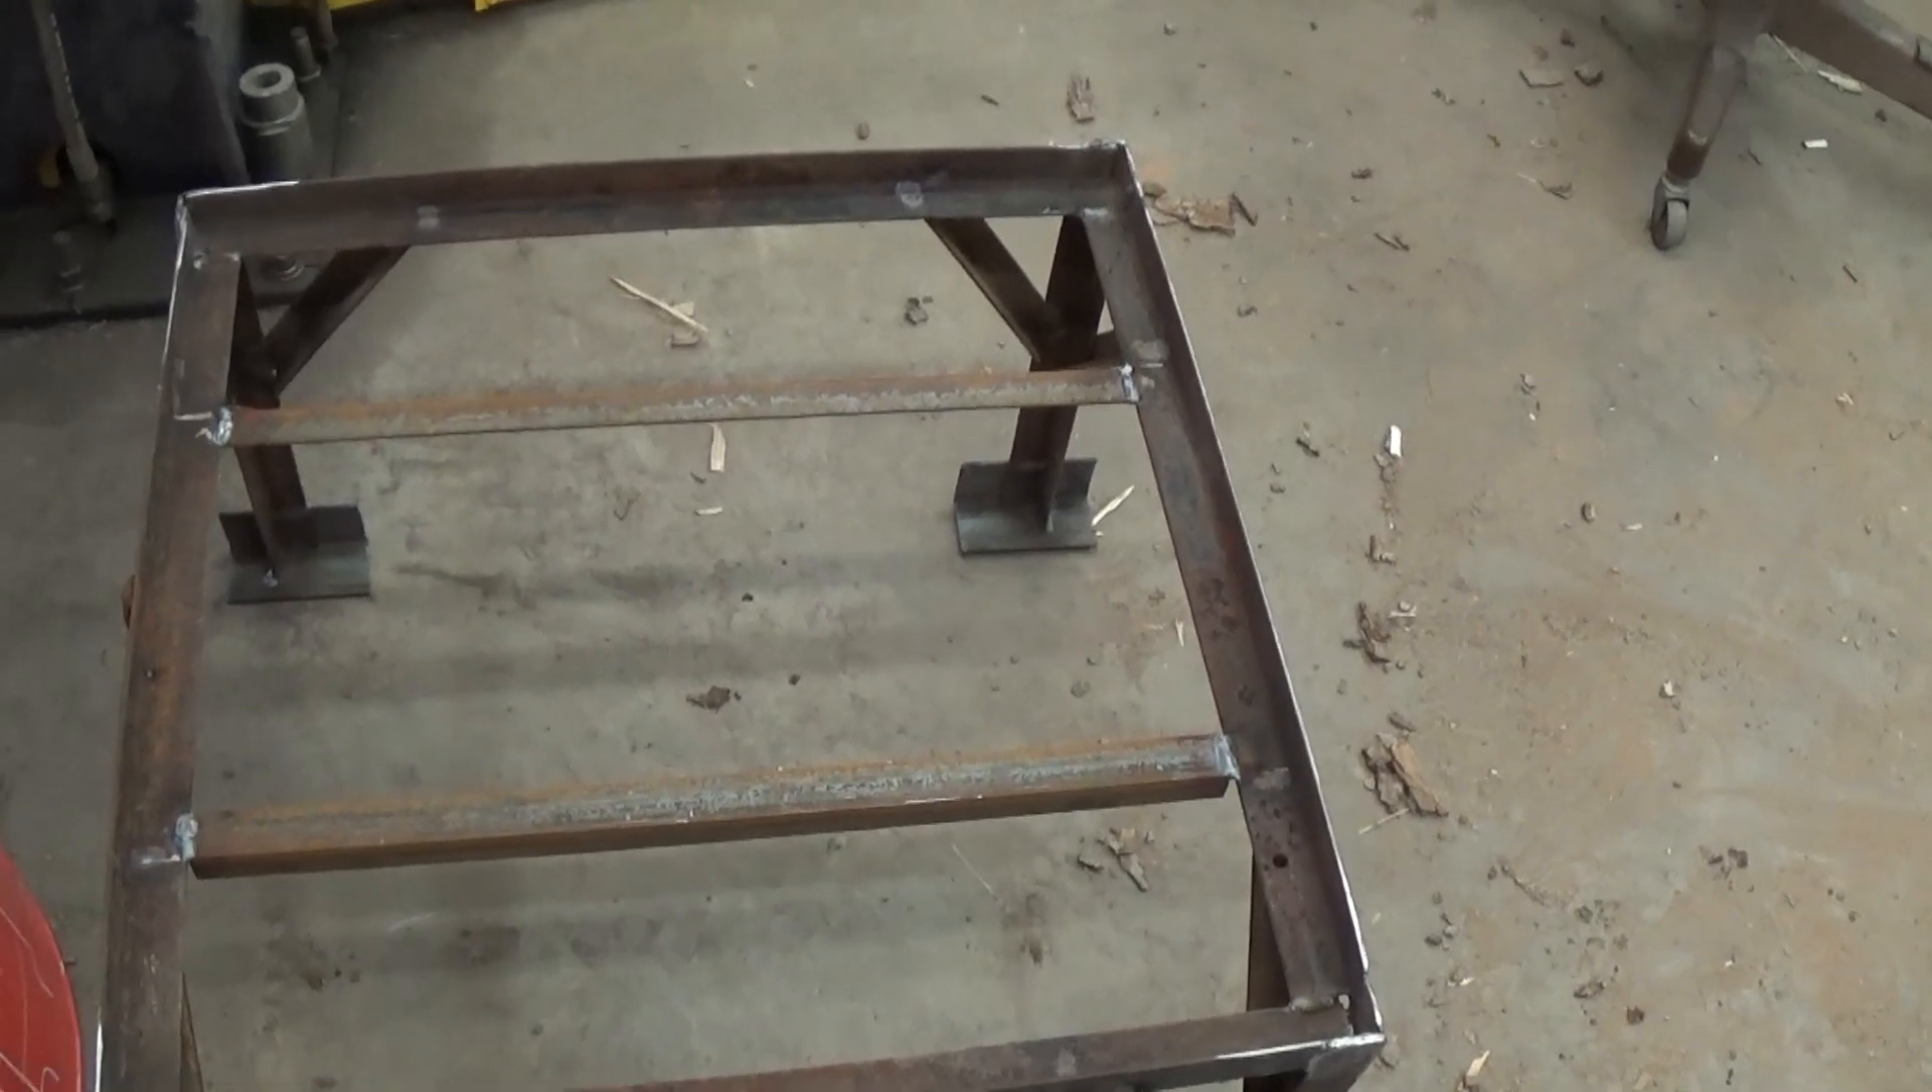I went ahead and put a couple pieces of angle there in the center just to help, just to help support it a little bit.